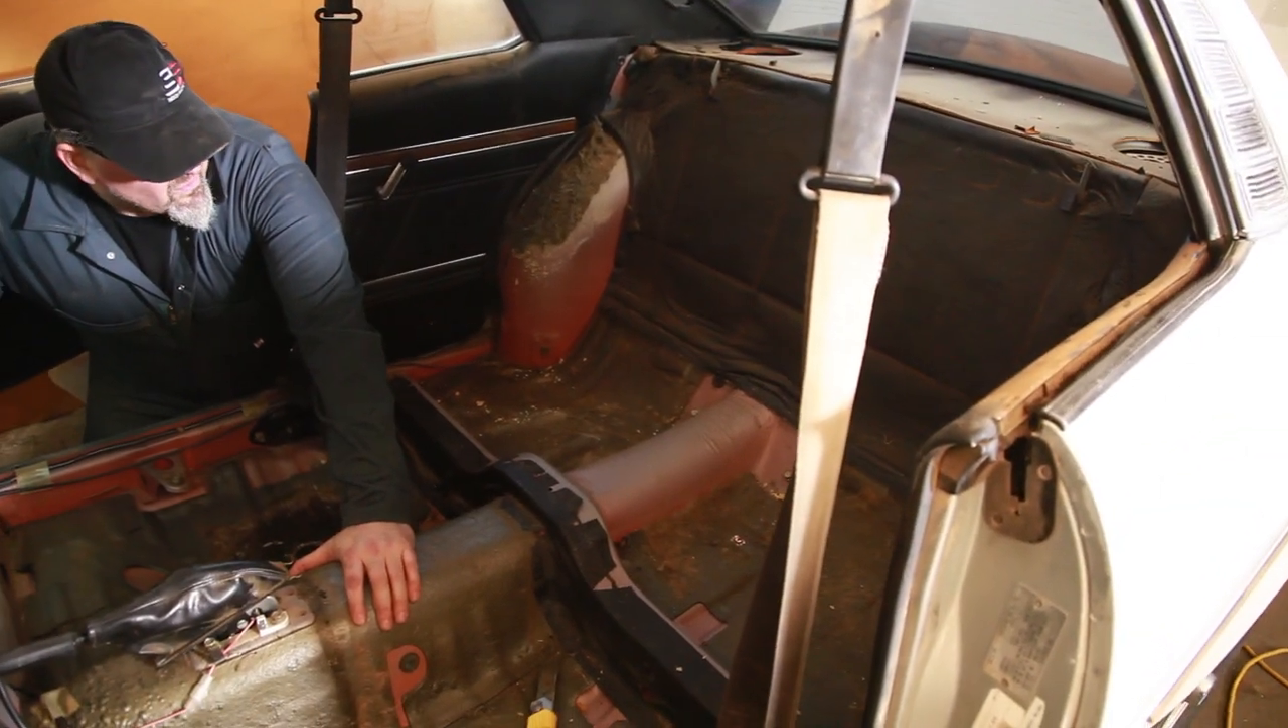The interior is pretty much emptied out now. Just have to do the rear quarters.